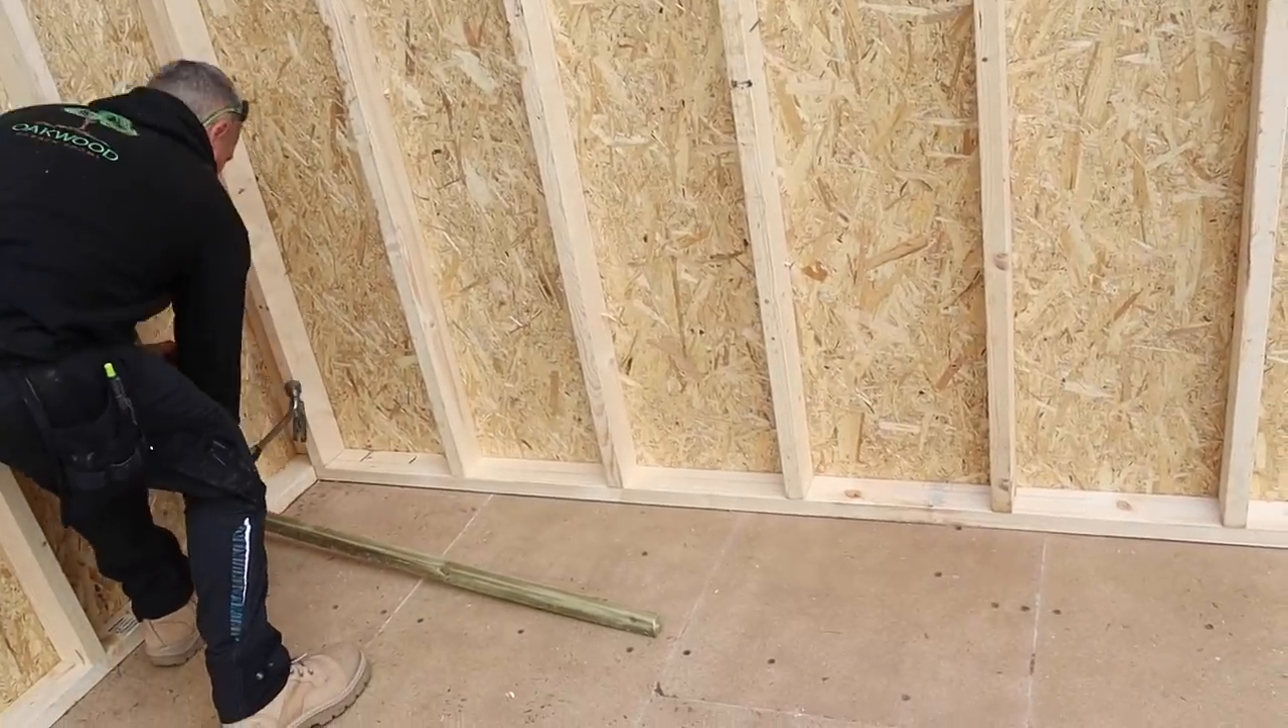That's your back wall fit.